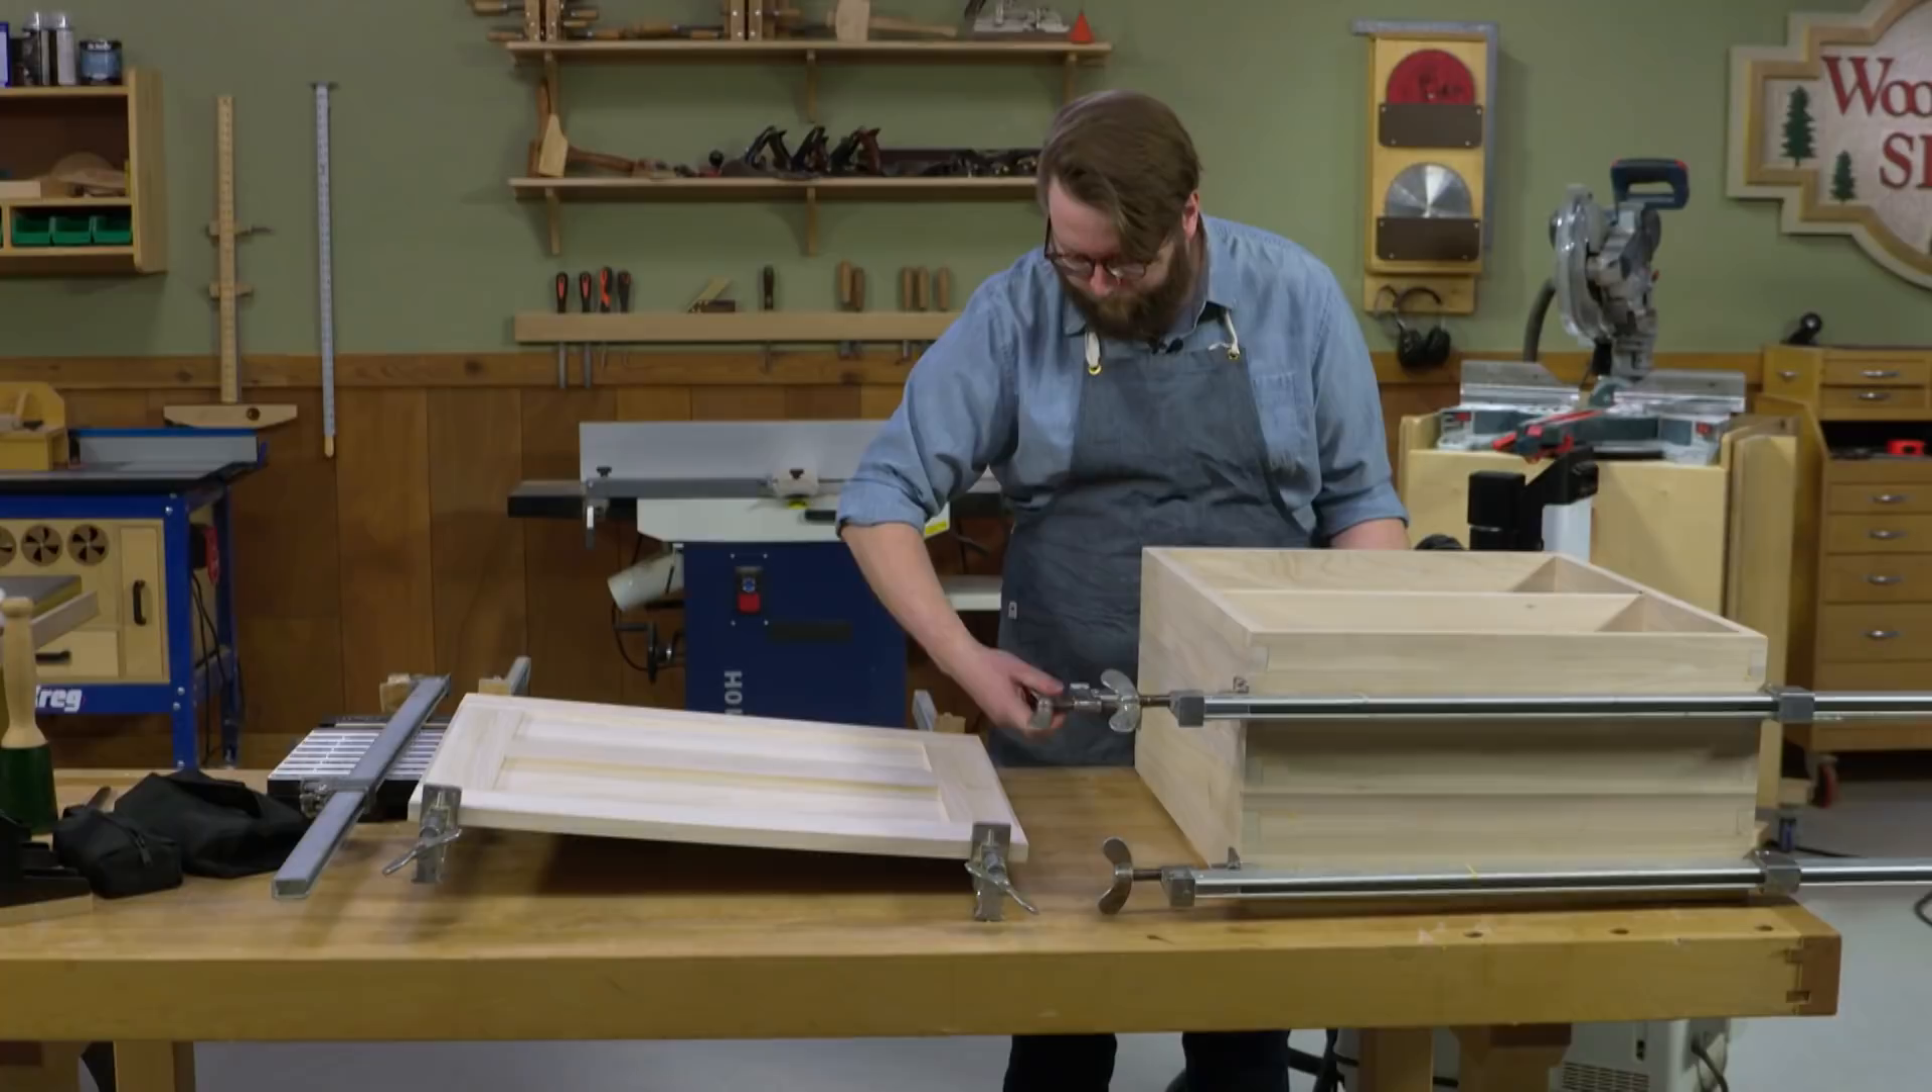So we've got our case and panels all glued up.